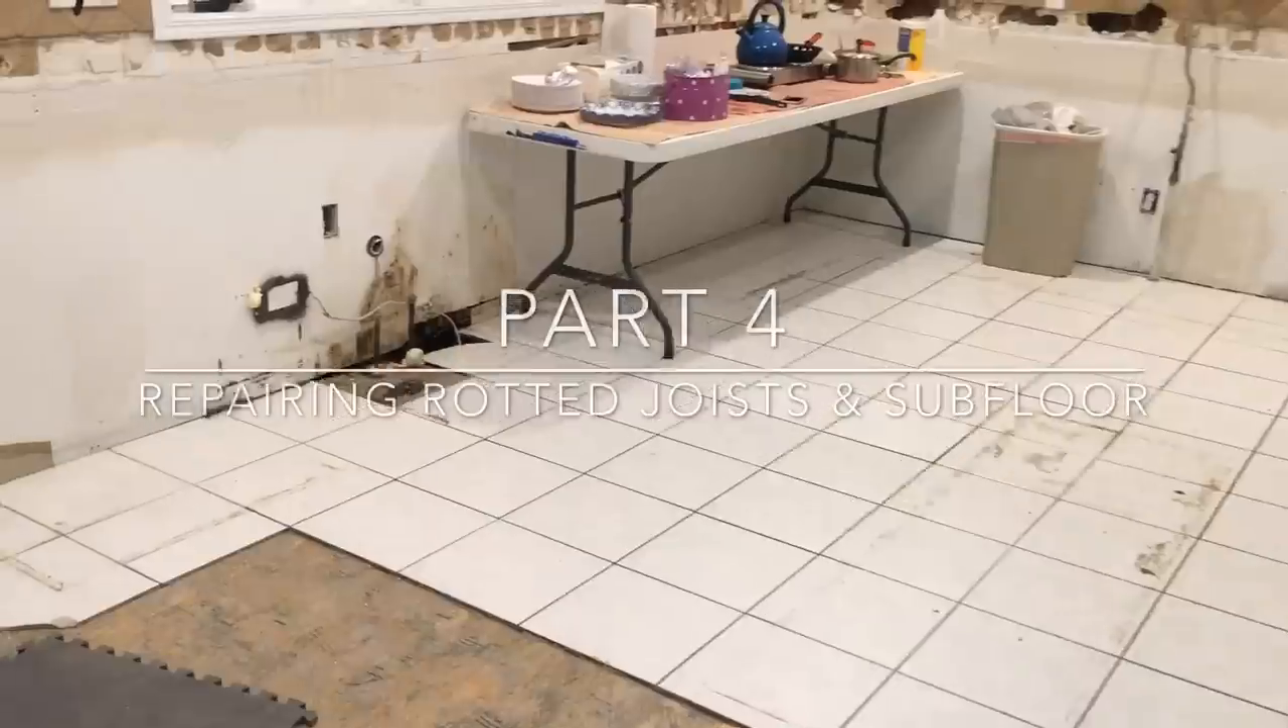Obviously there's a lot more tile that needs to be pulled out.